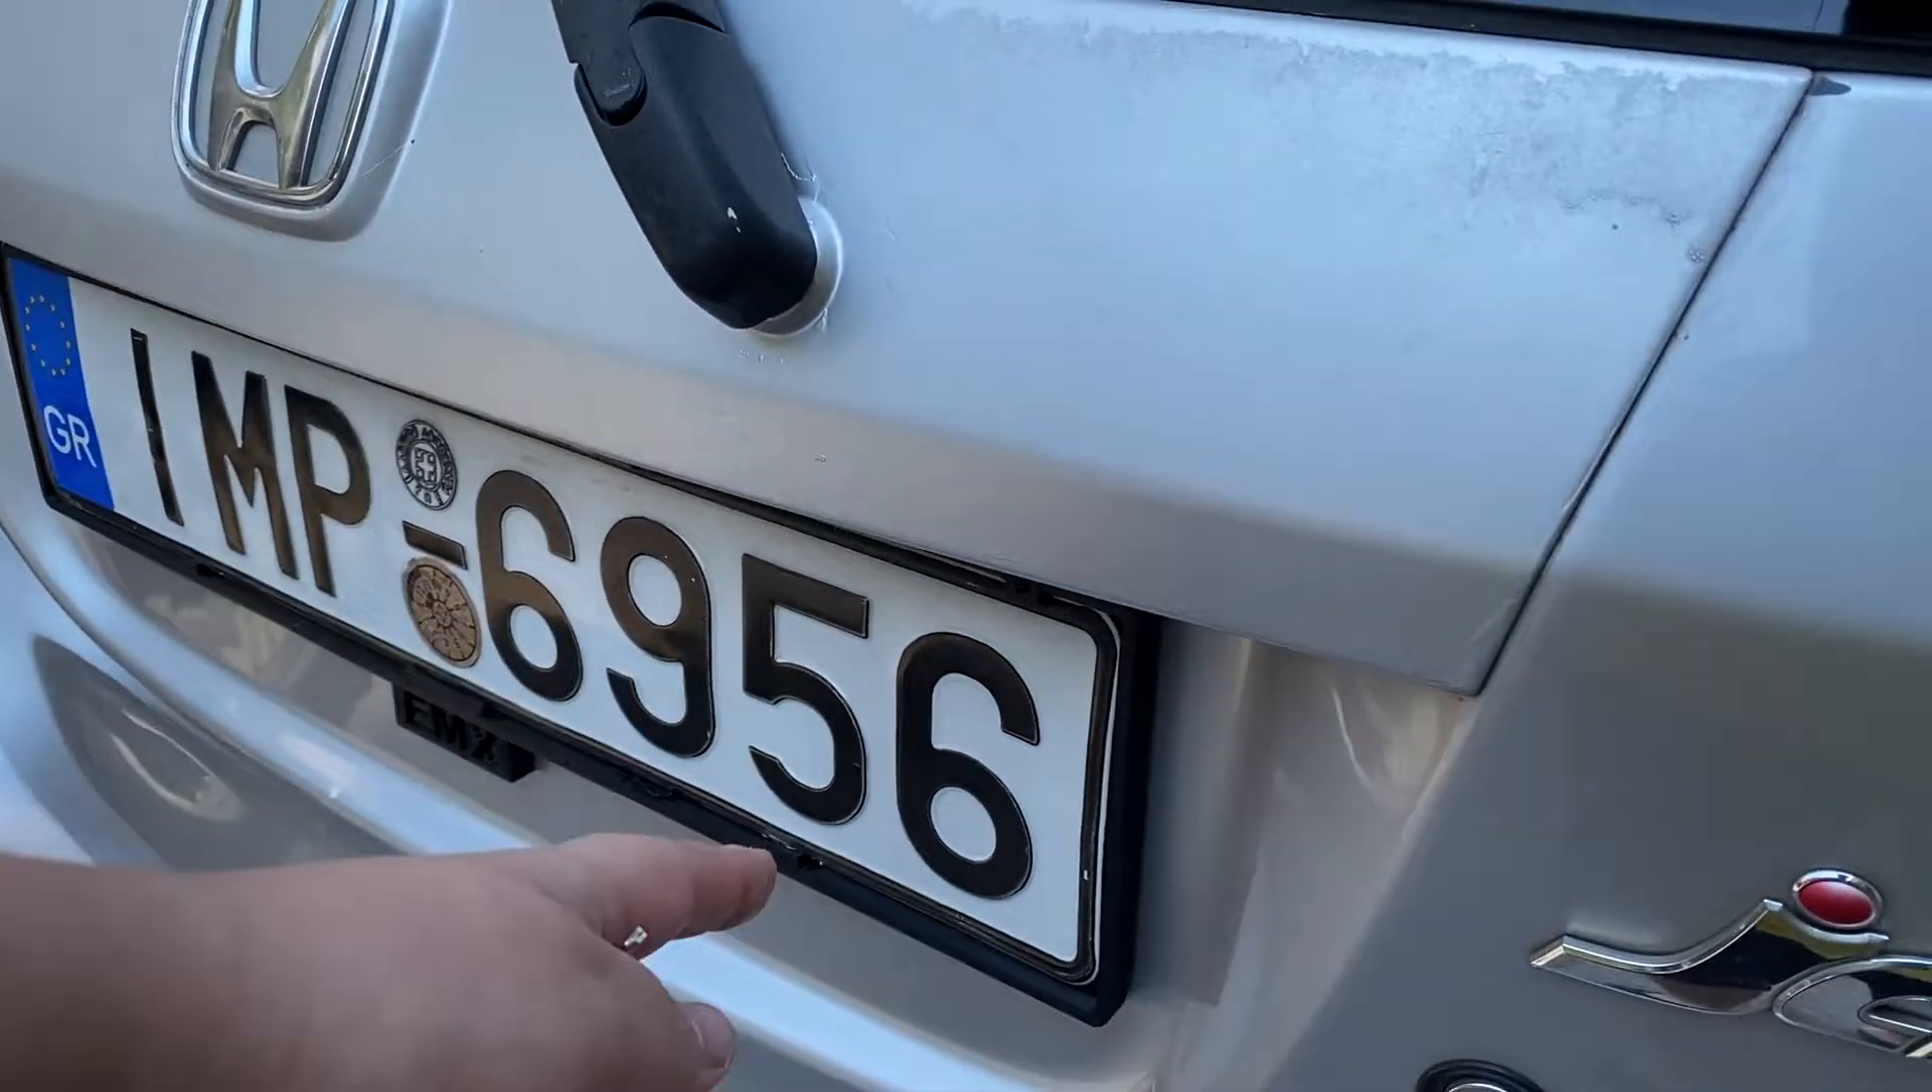You have to manipulate a little bit the plate to make it fit. But I adjusted it already. It fits really nice.